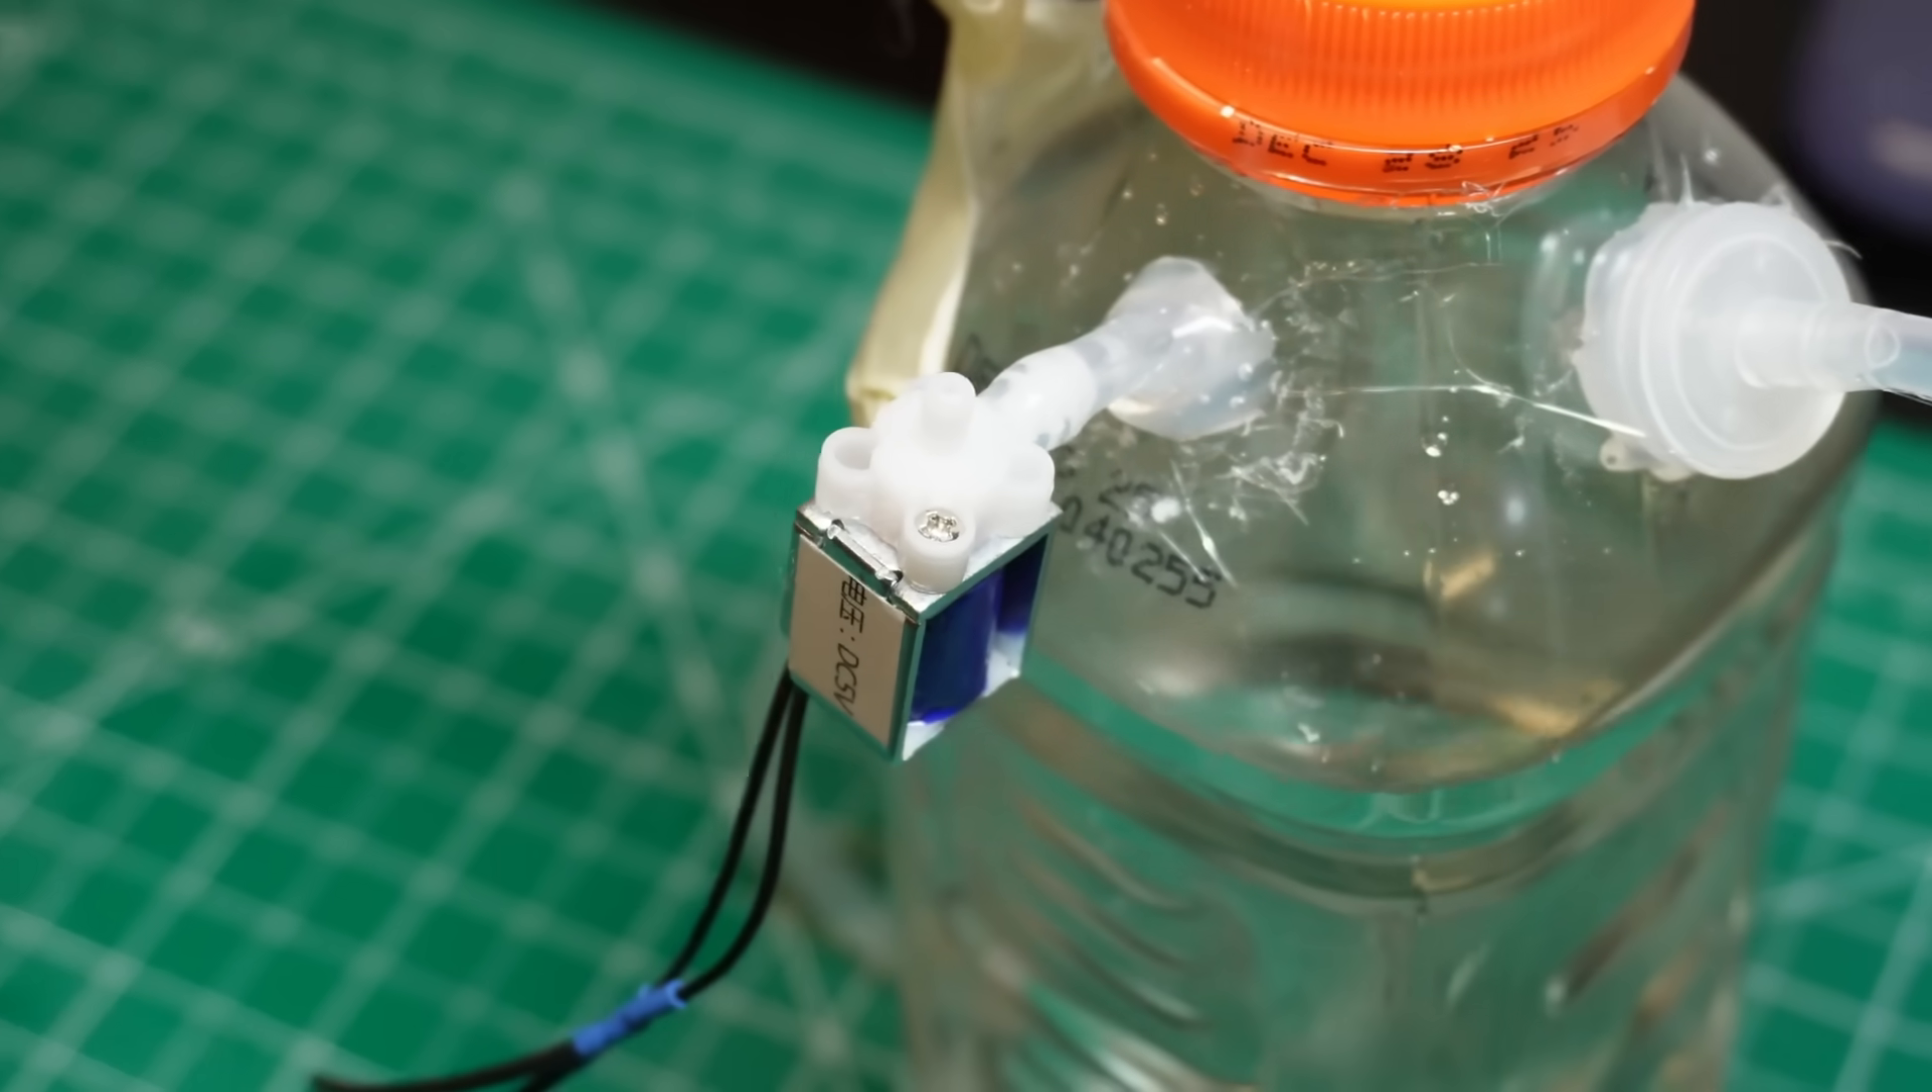I removed the plastic valve and connected the solenoid using just the tube.